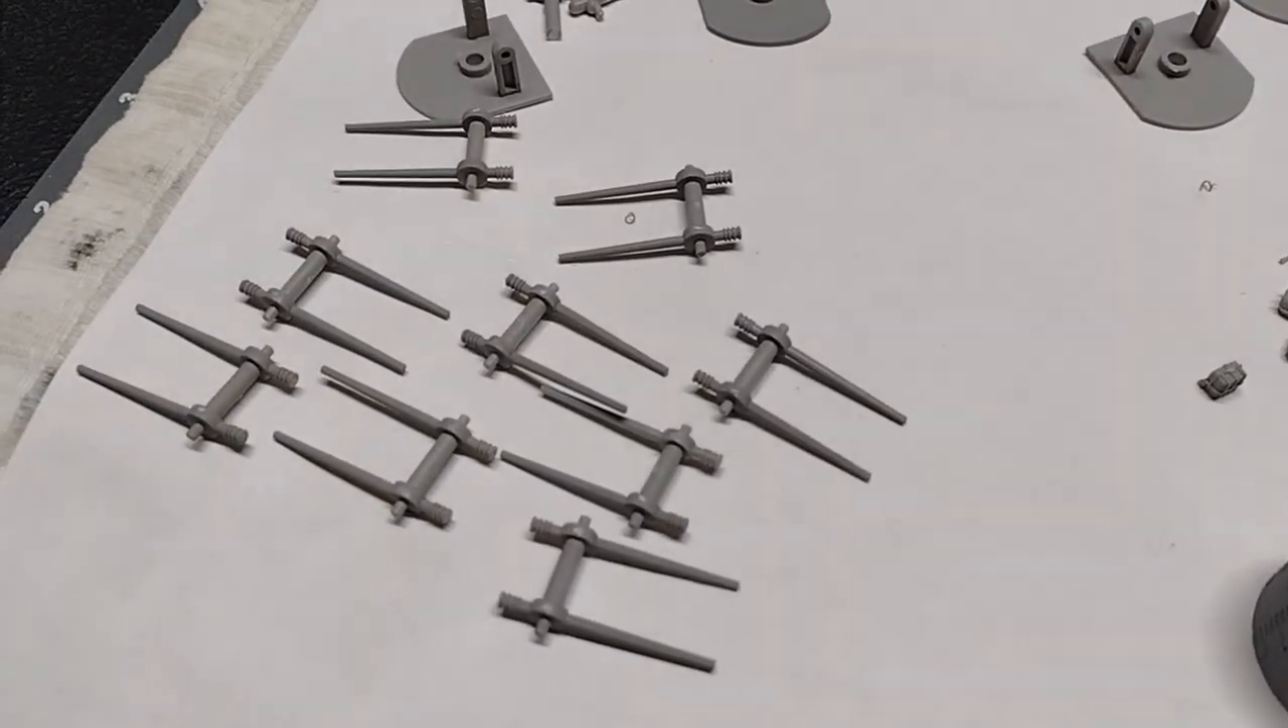And I started putting the barrels onto the little dowels, plastic dowels that they go on.